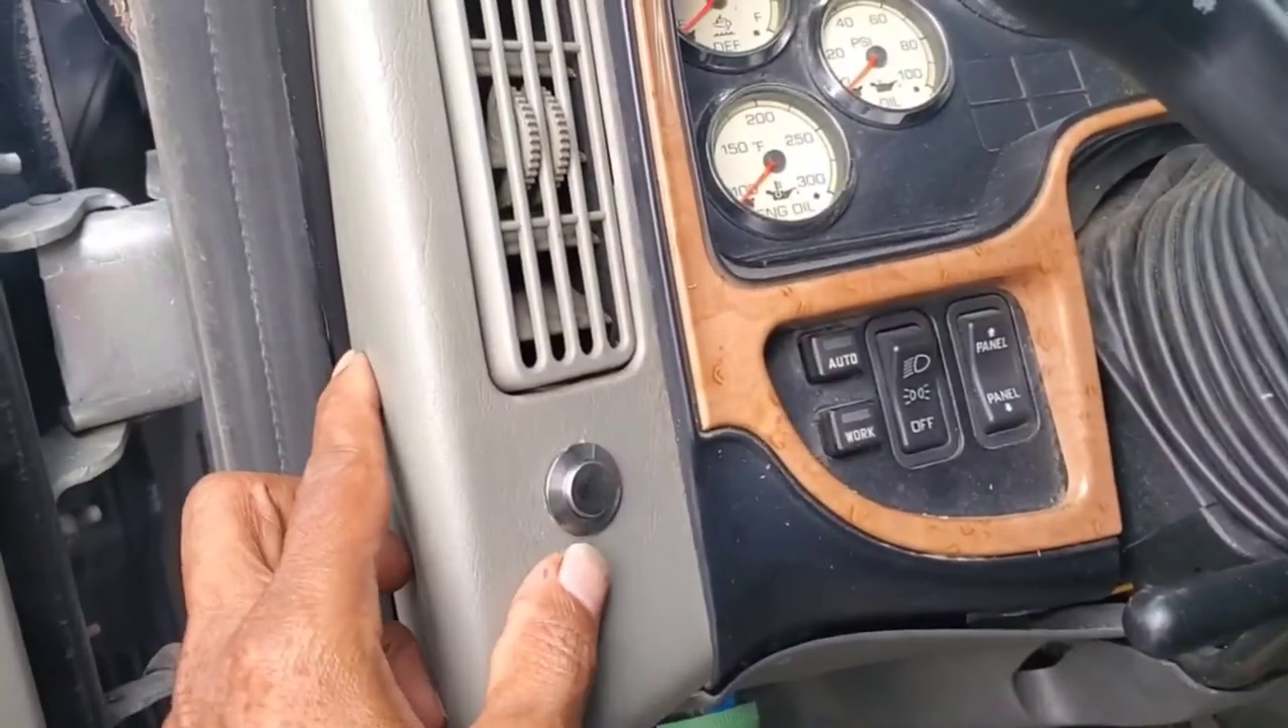Alright so now I've got the switch in place.